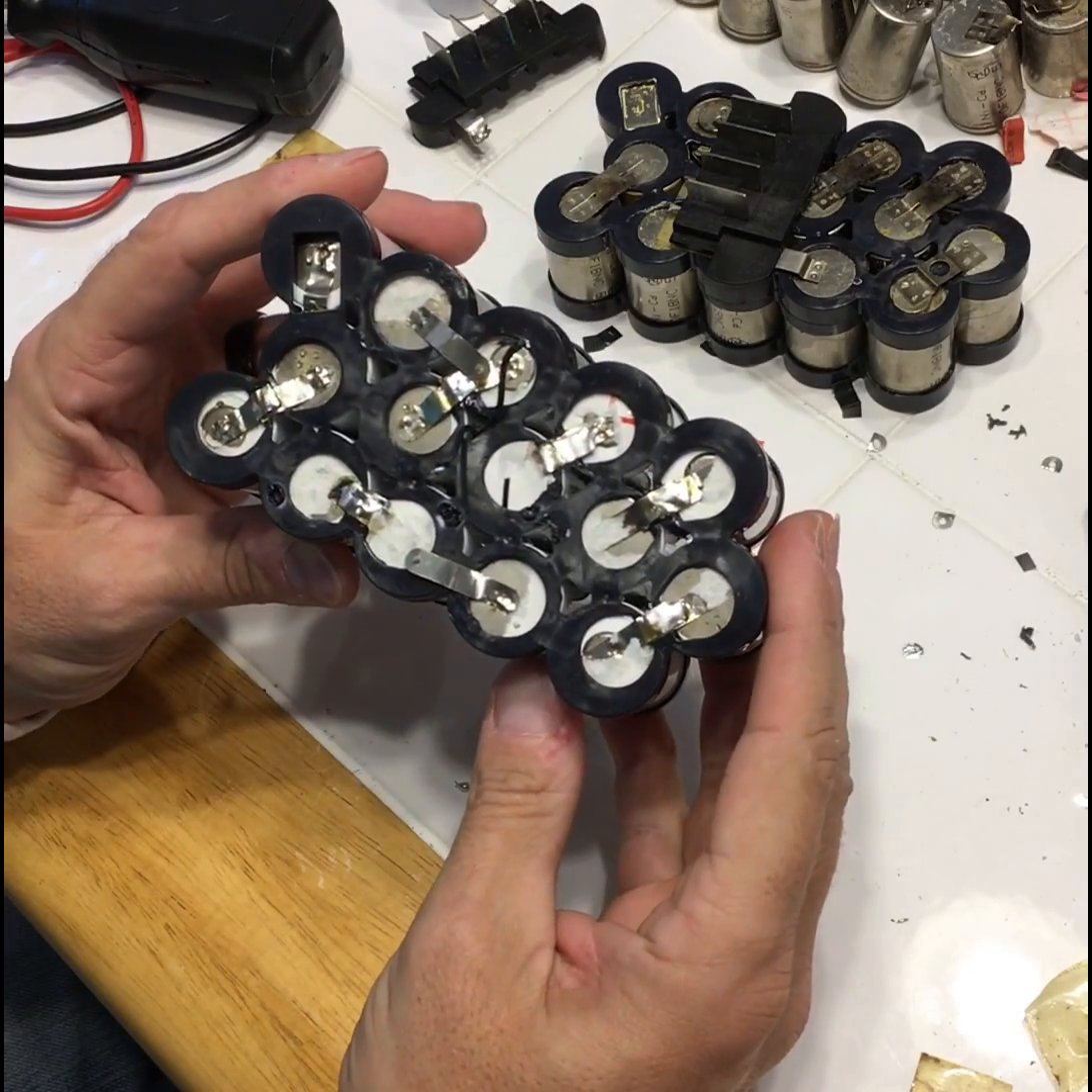So we have all of the tab soldered.